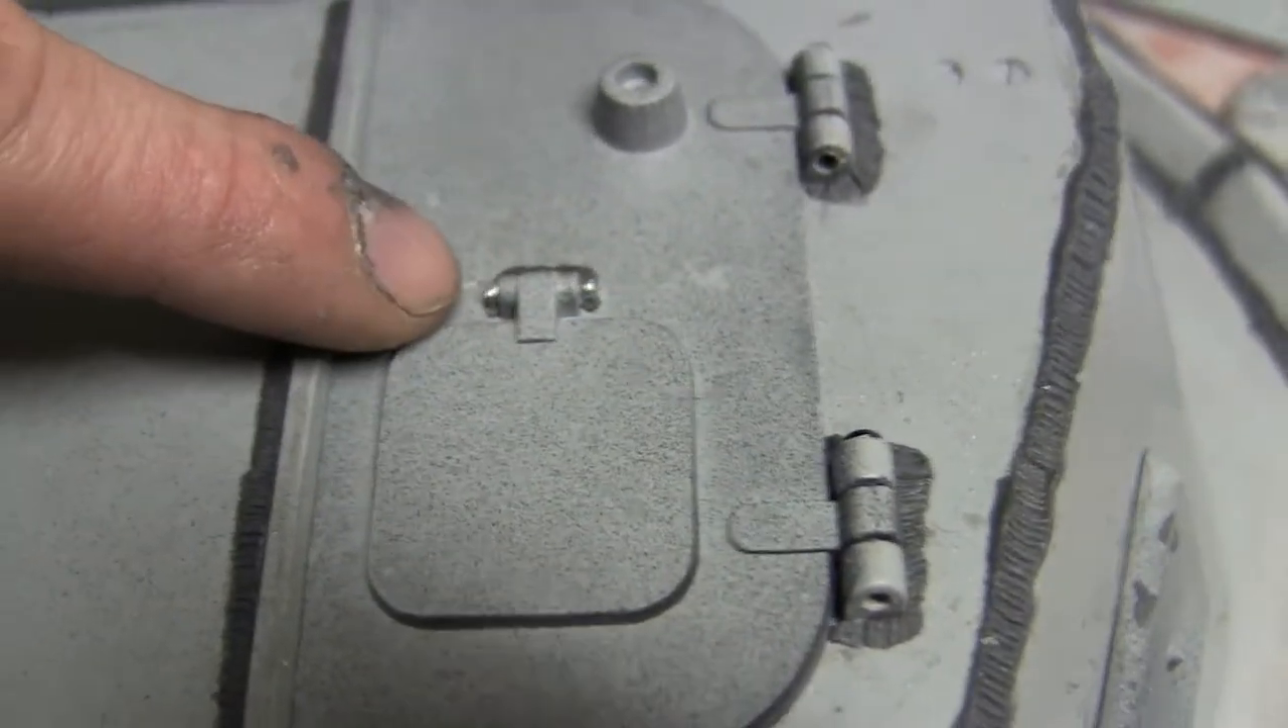To further detail the smaller hatch, I drilled out the fake hinge and put a little pin through just to give the illusion that the hatch is functional.